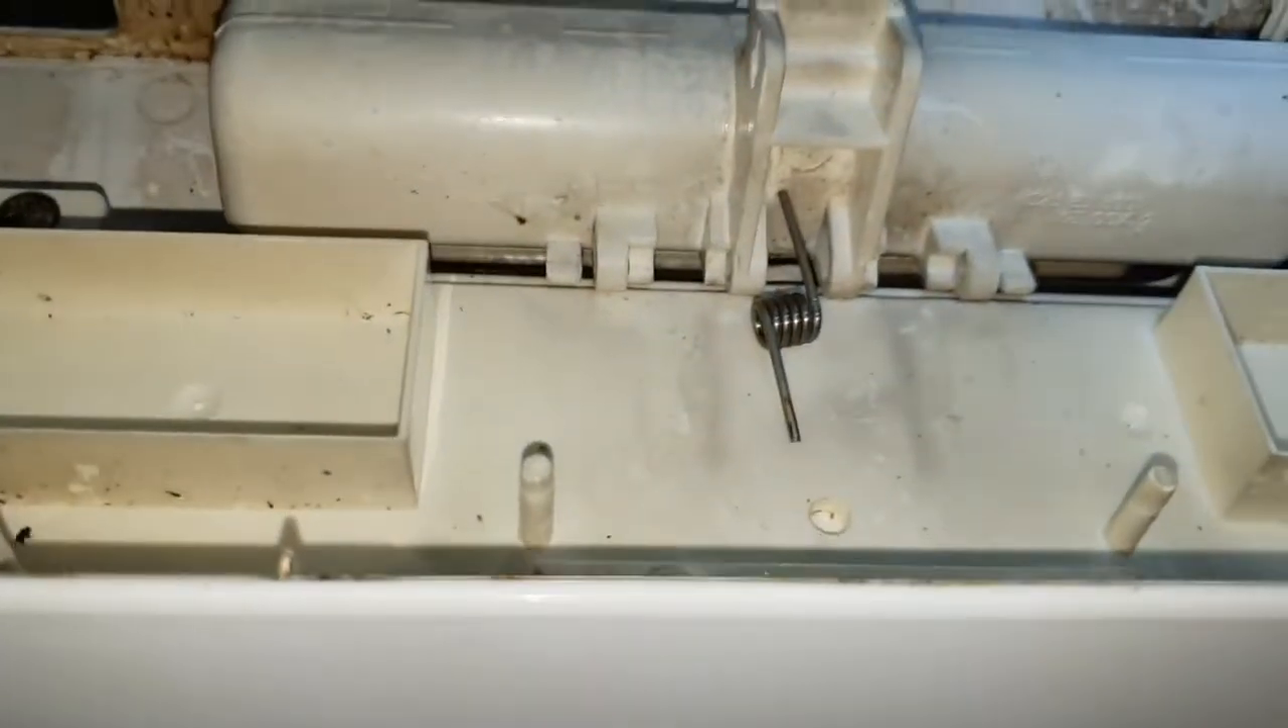There was a spring in here as well that needs to go on the bottom shaft that I pulled out.